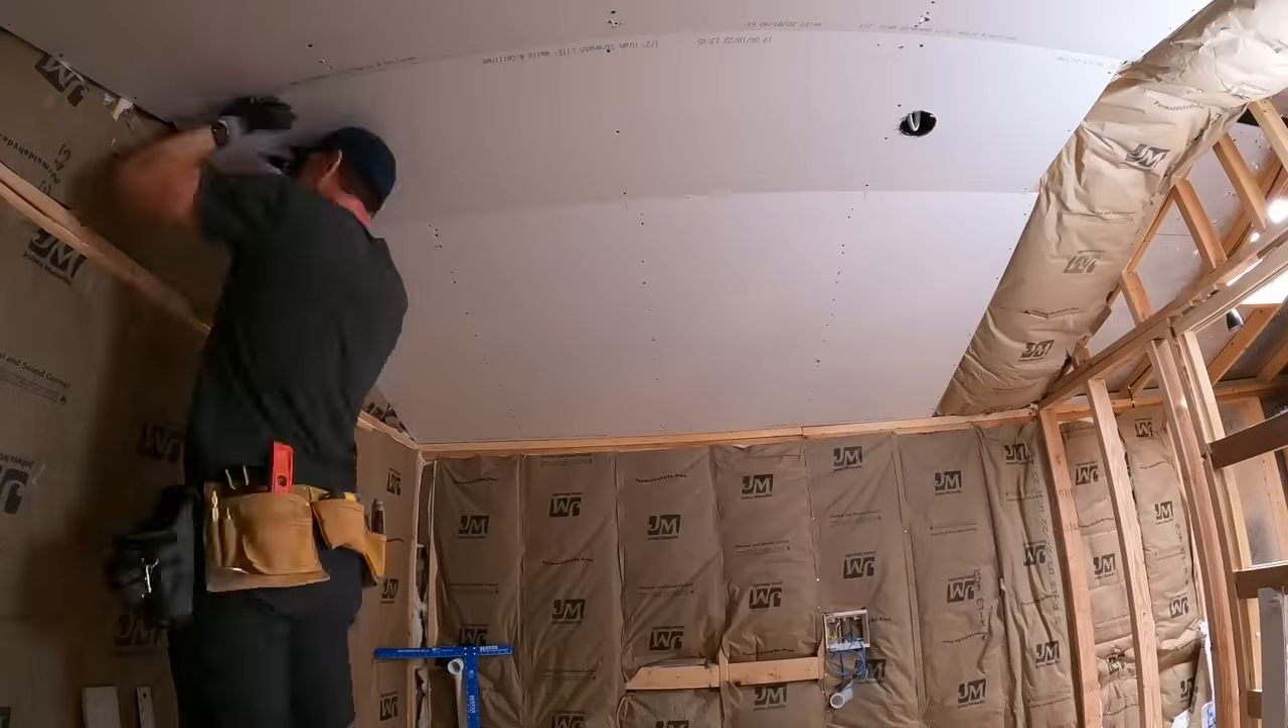Got the insulation done.